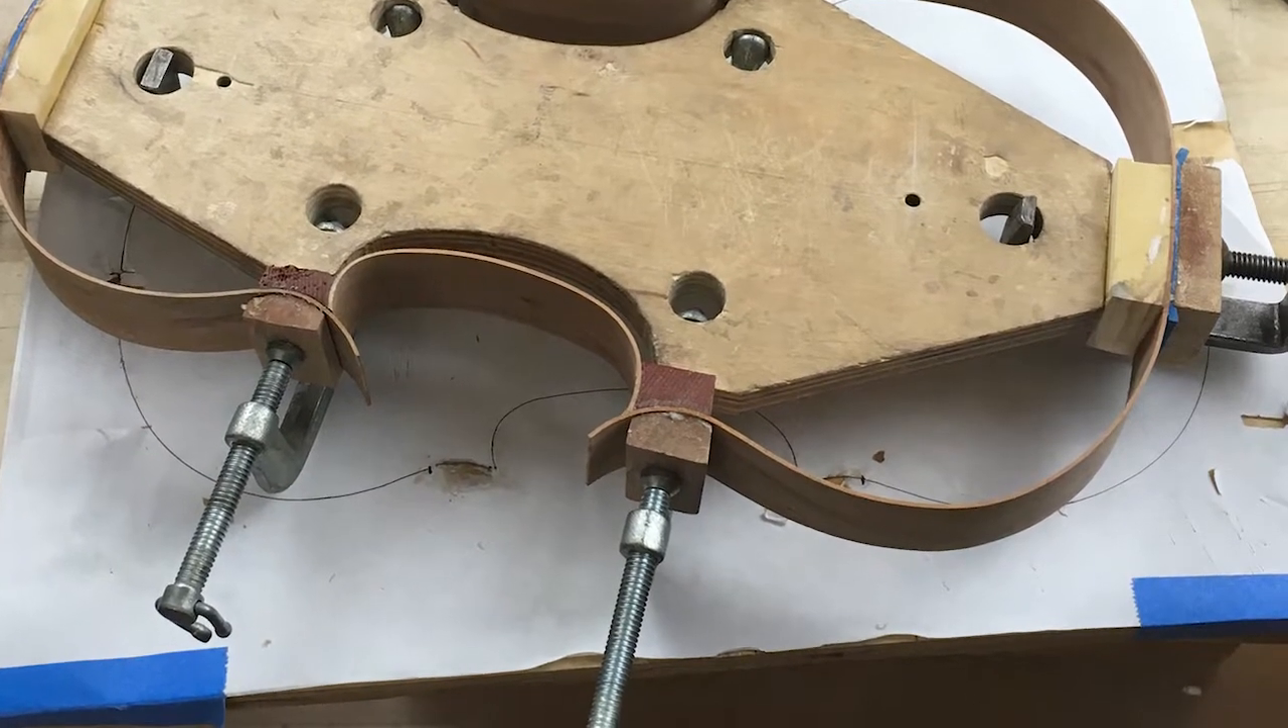And there's the ribs in place.